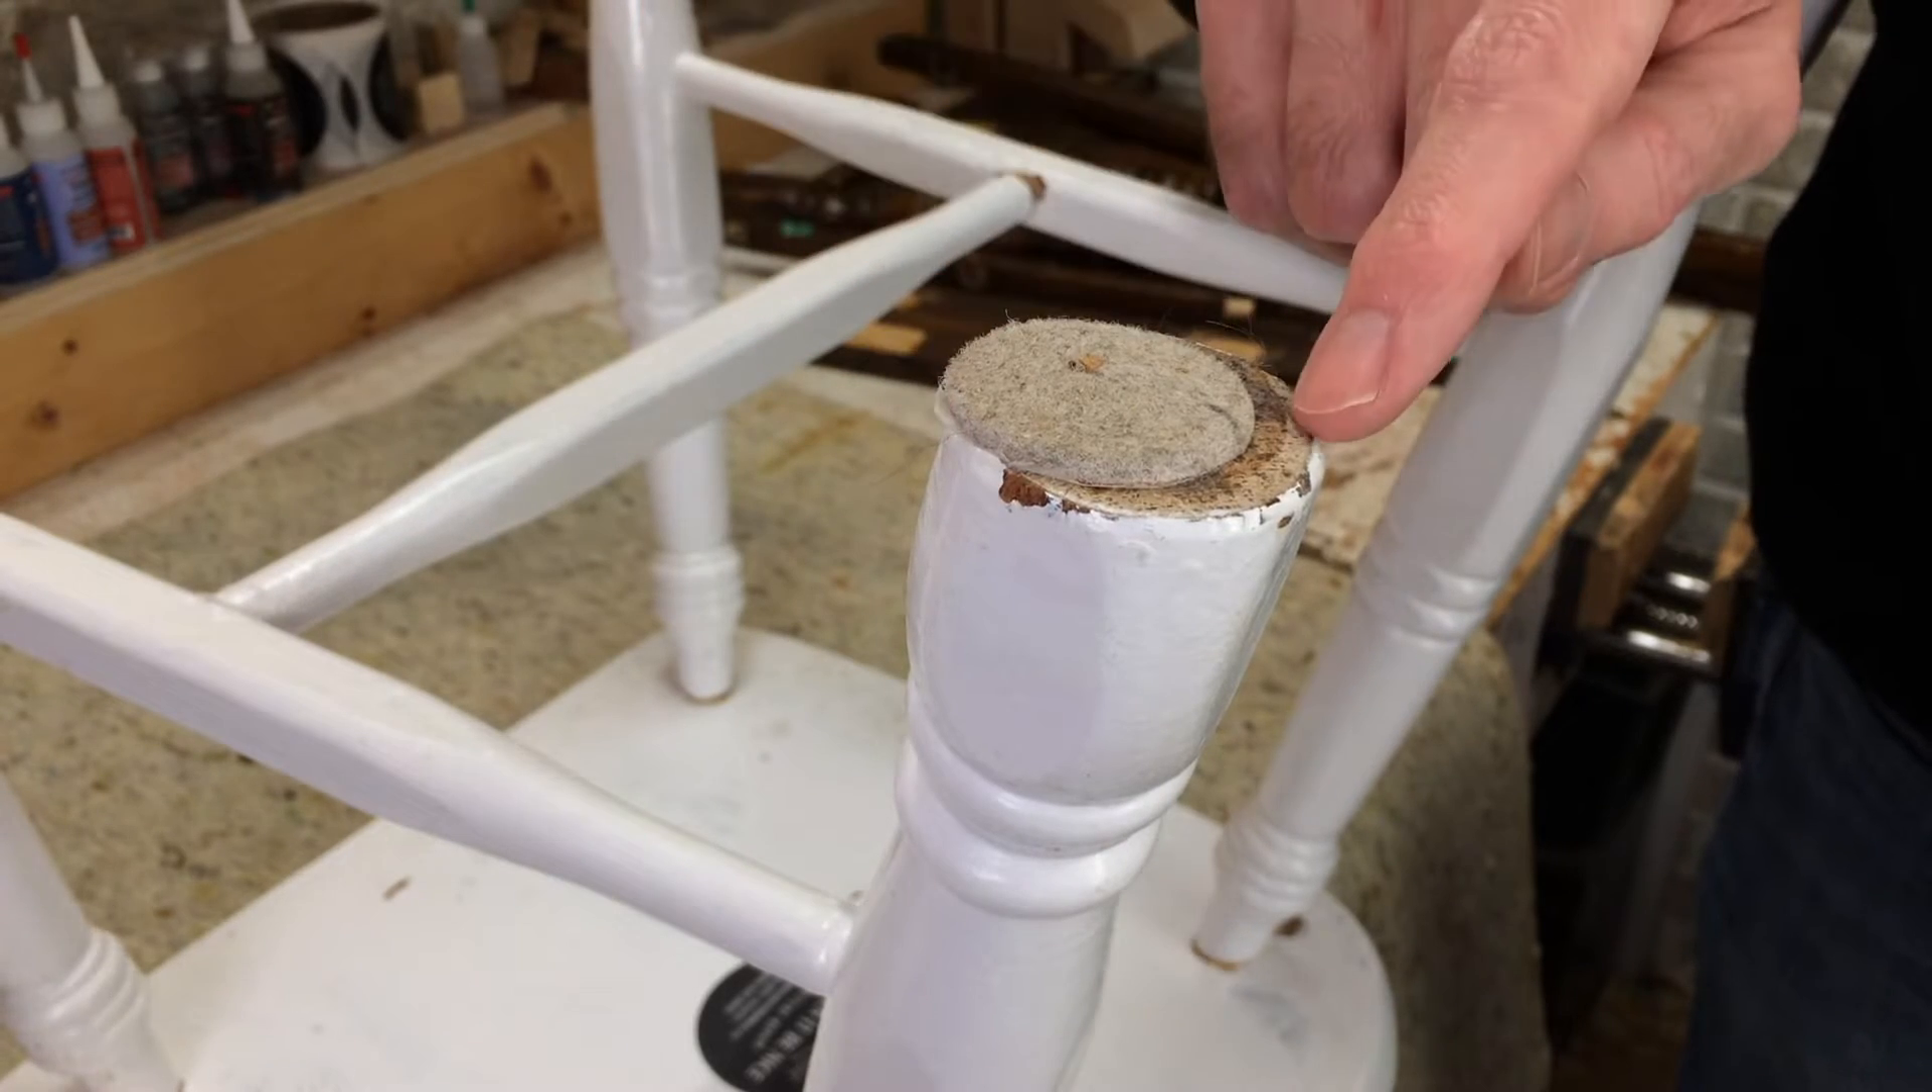On this side you can see the pad has shifted off to the side it did start over here but over time the adhesive starts to let go and this one shifted so it's time to replace it.